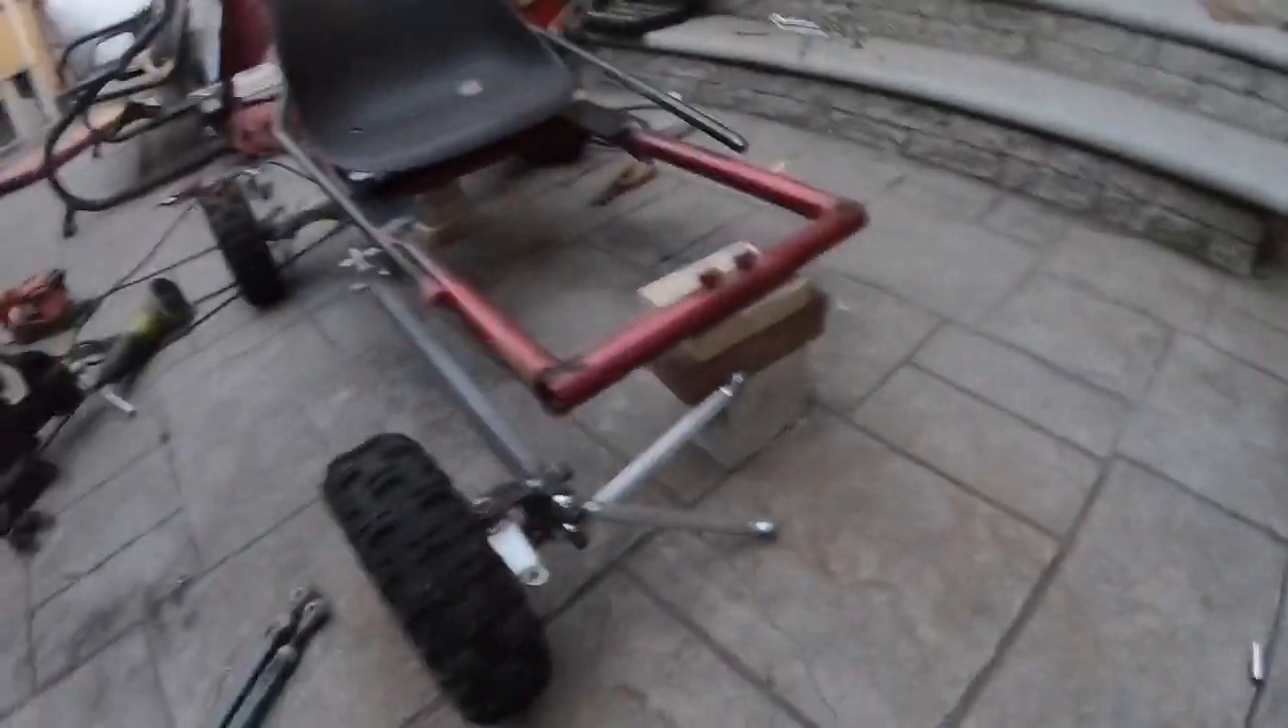So I just added a tire you guys can see it one more time with the tire this time.